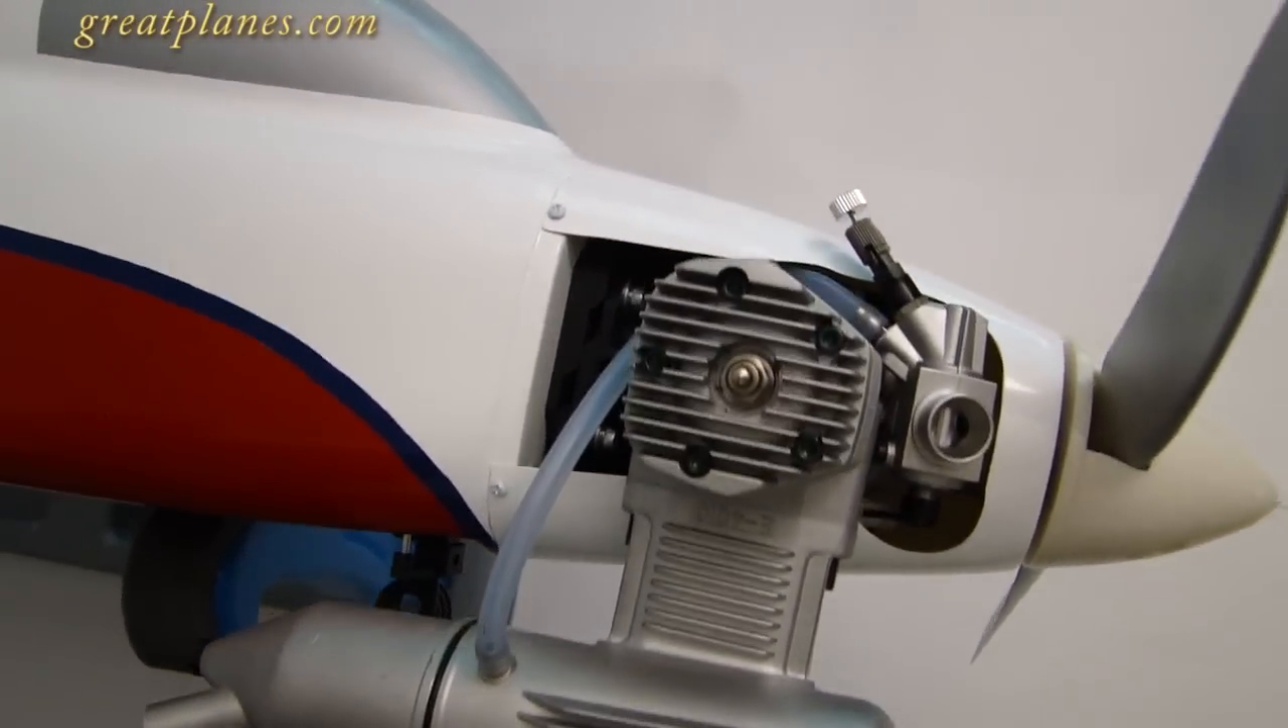Up forward on the cowling we'll show you the area that we had to cut so that the cowling fits properly as you can see.